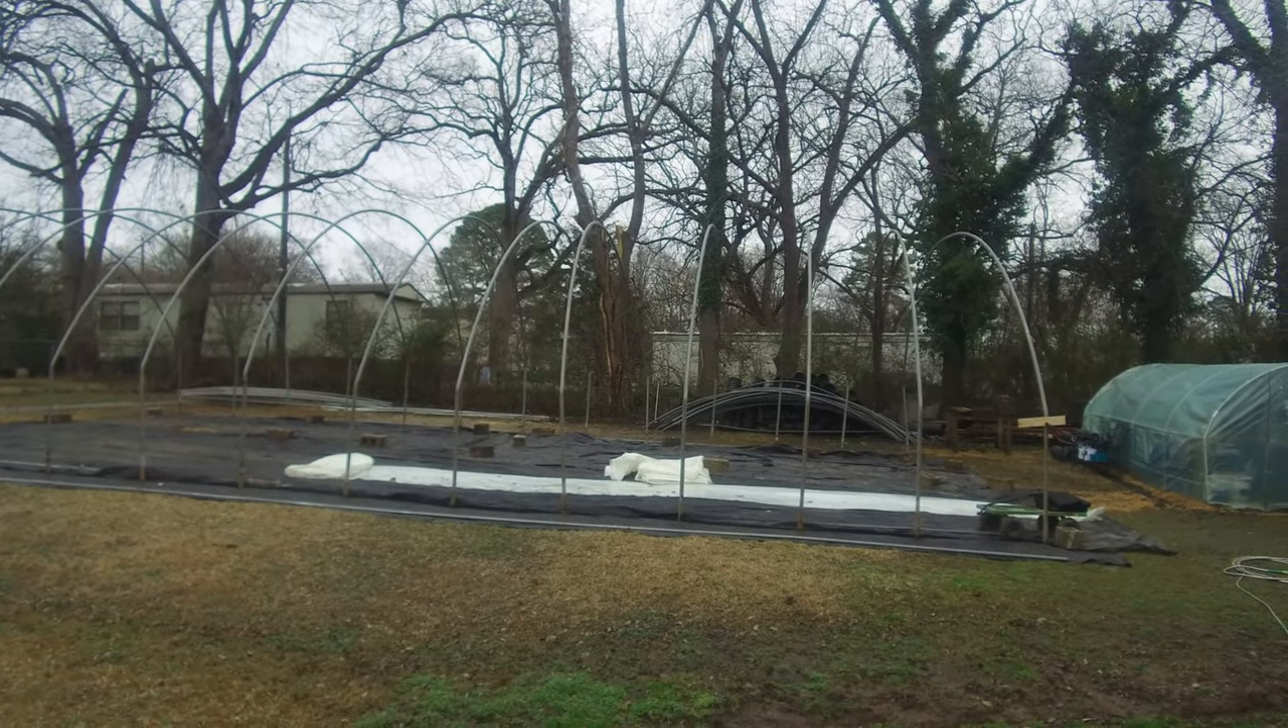As you see, we got the bows put up across there.